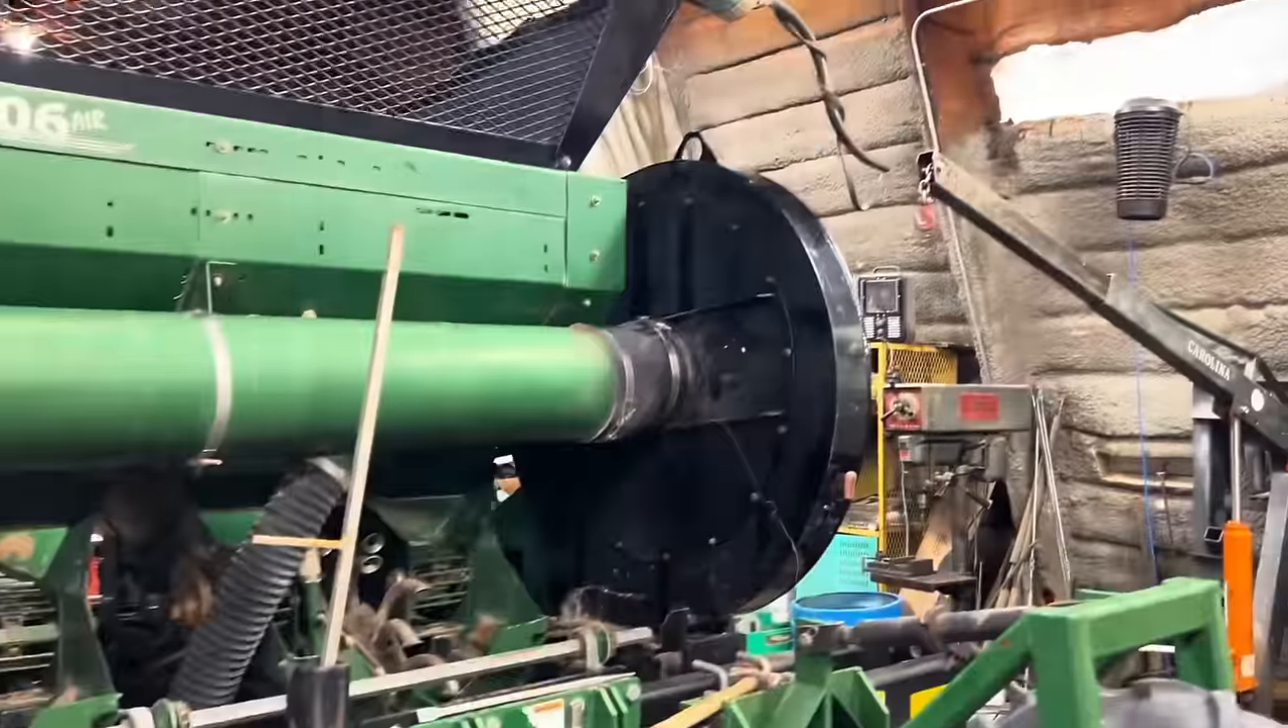Now we got the fan and everything all back together.